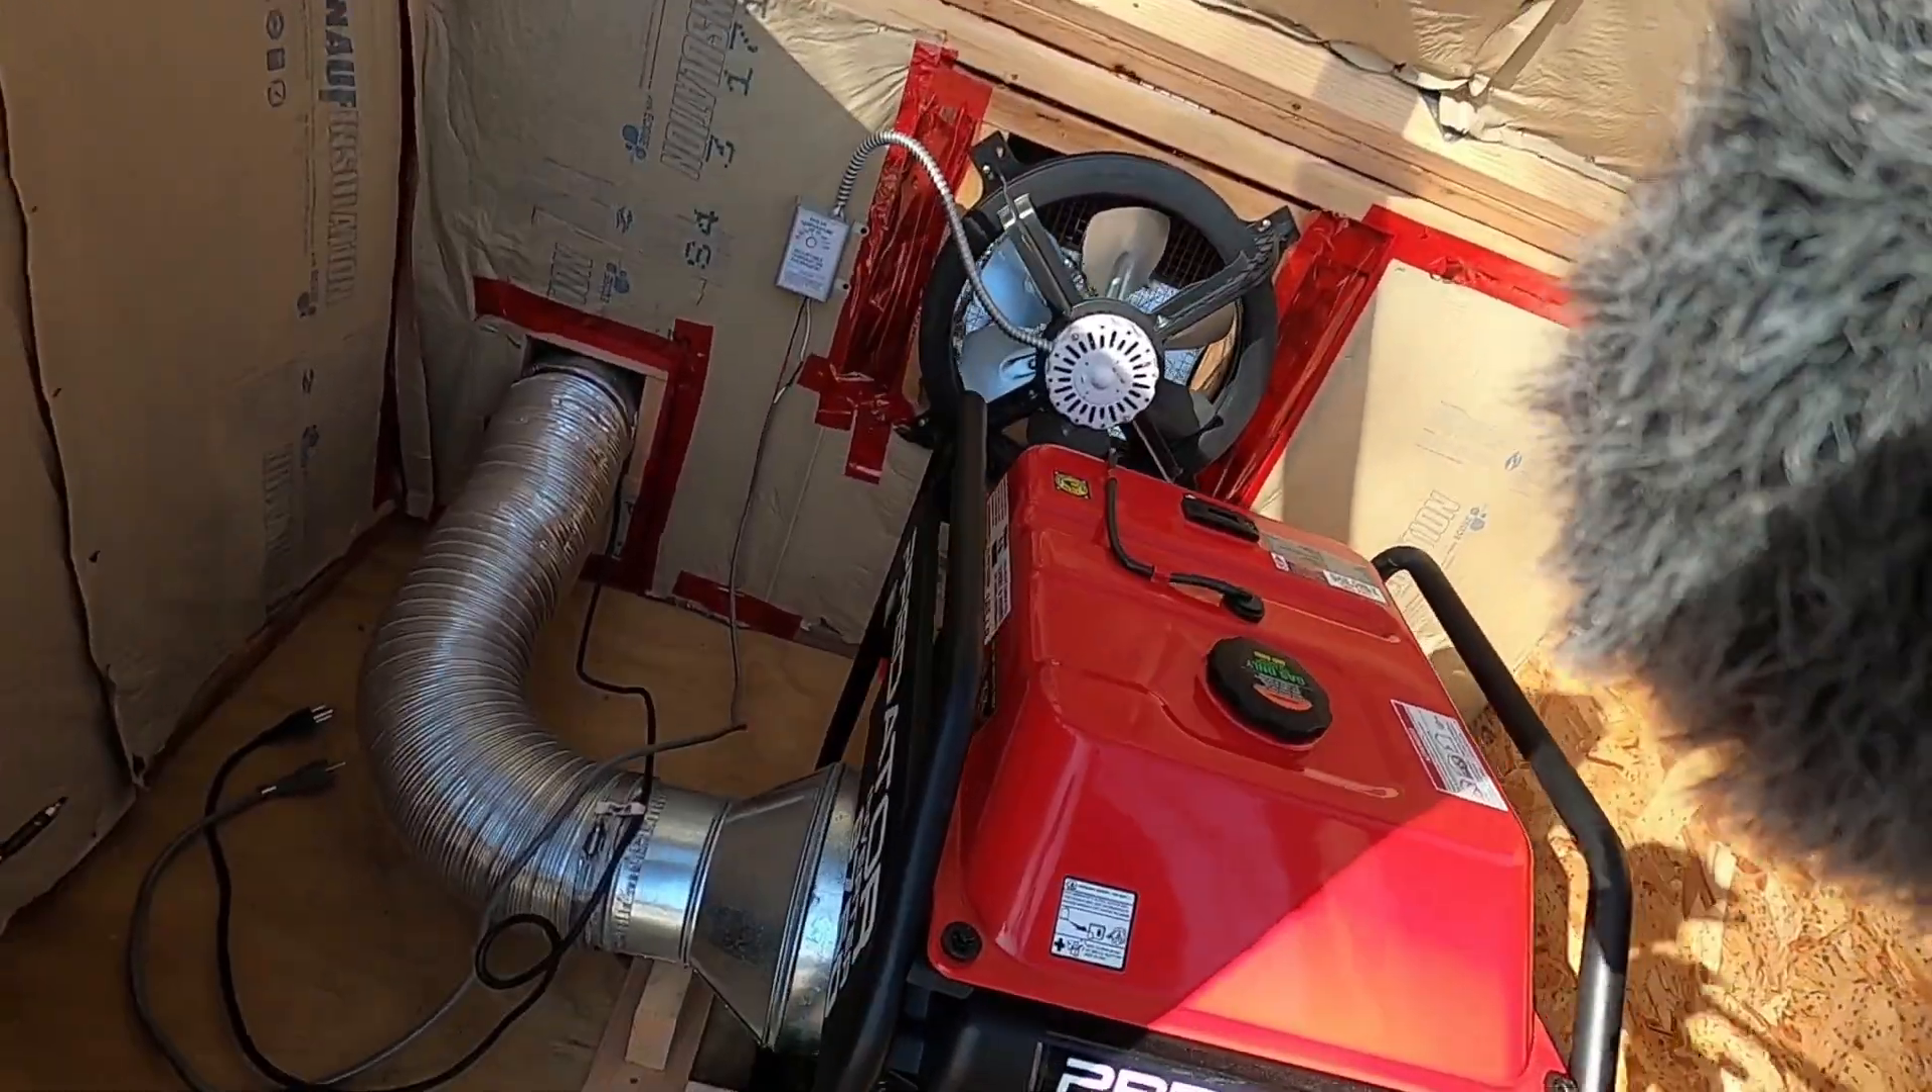All right so we have the exhaust hooked up on the right side.